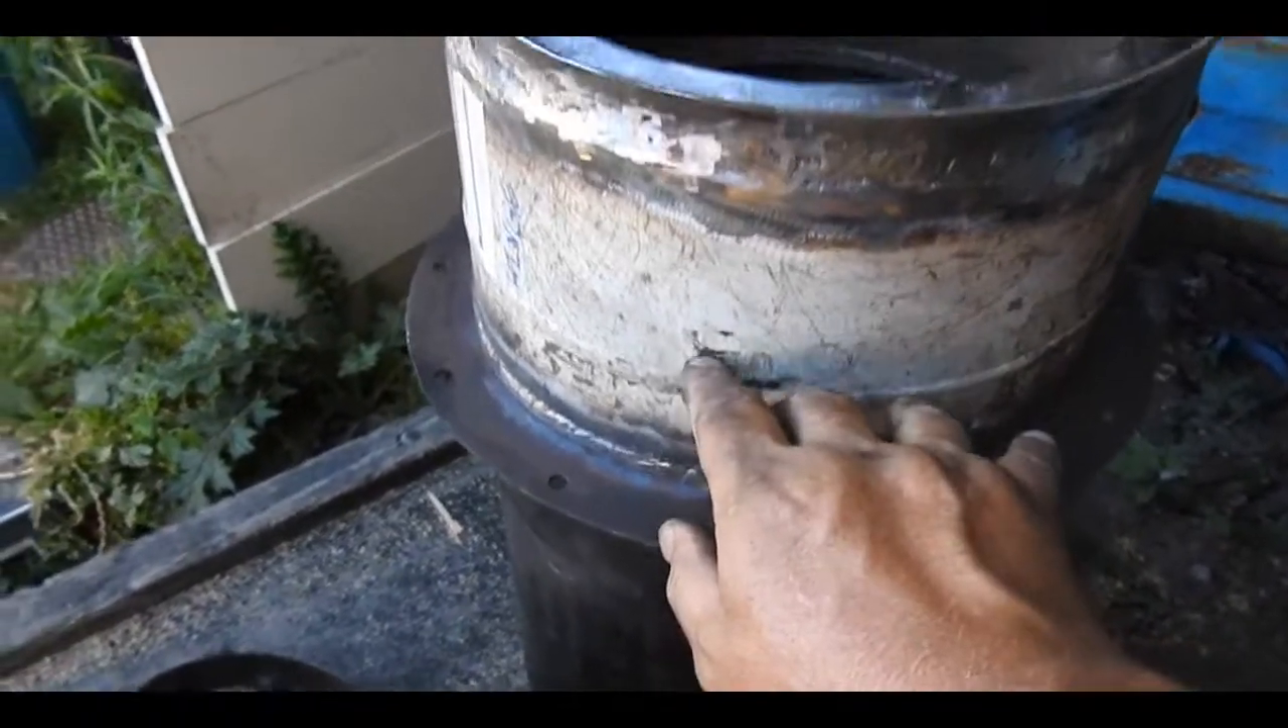If we take a look at this, you'll see that what I've done, is I've put this ridge on here, this flange, and I've attached this 9kg gas cylinder barrel.